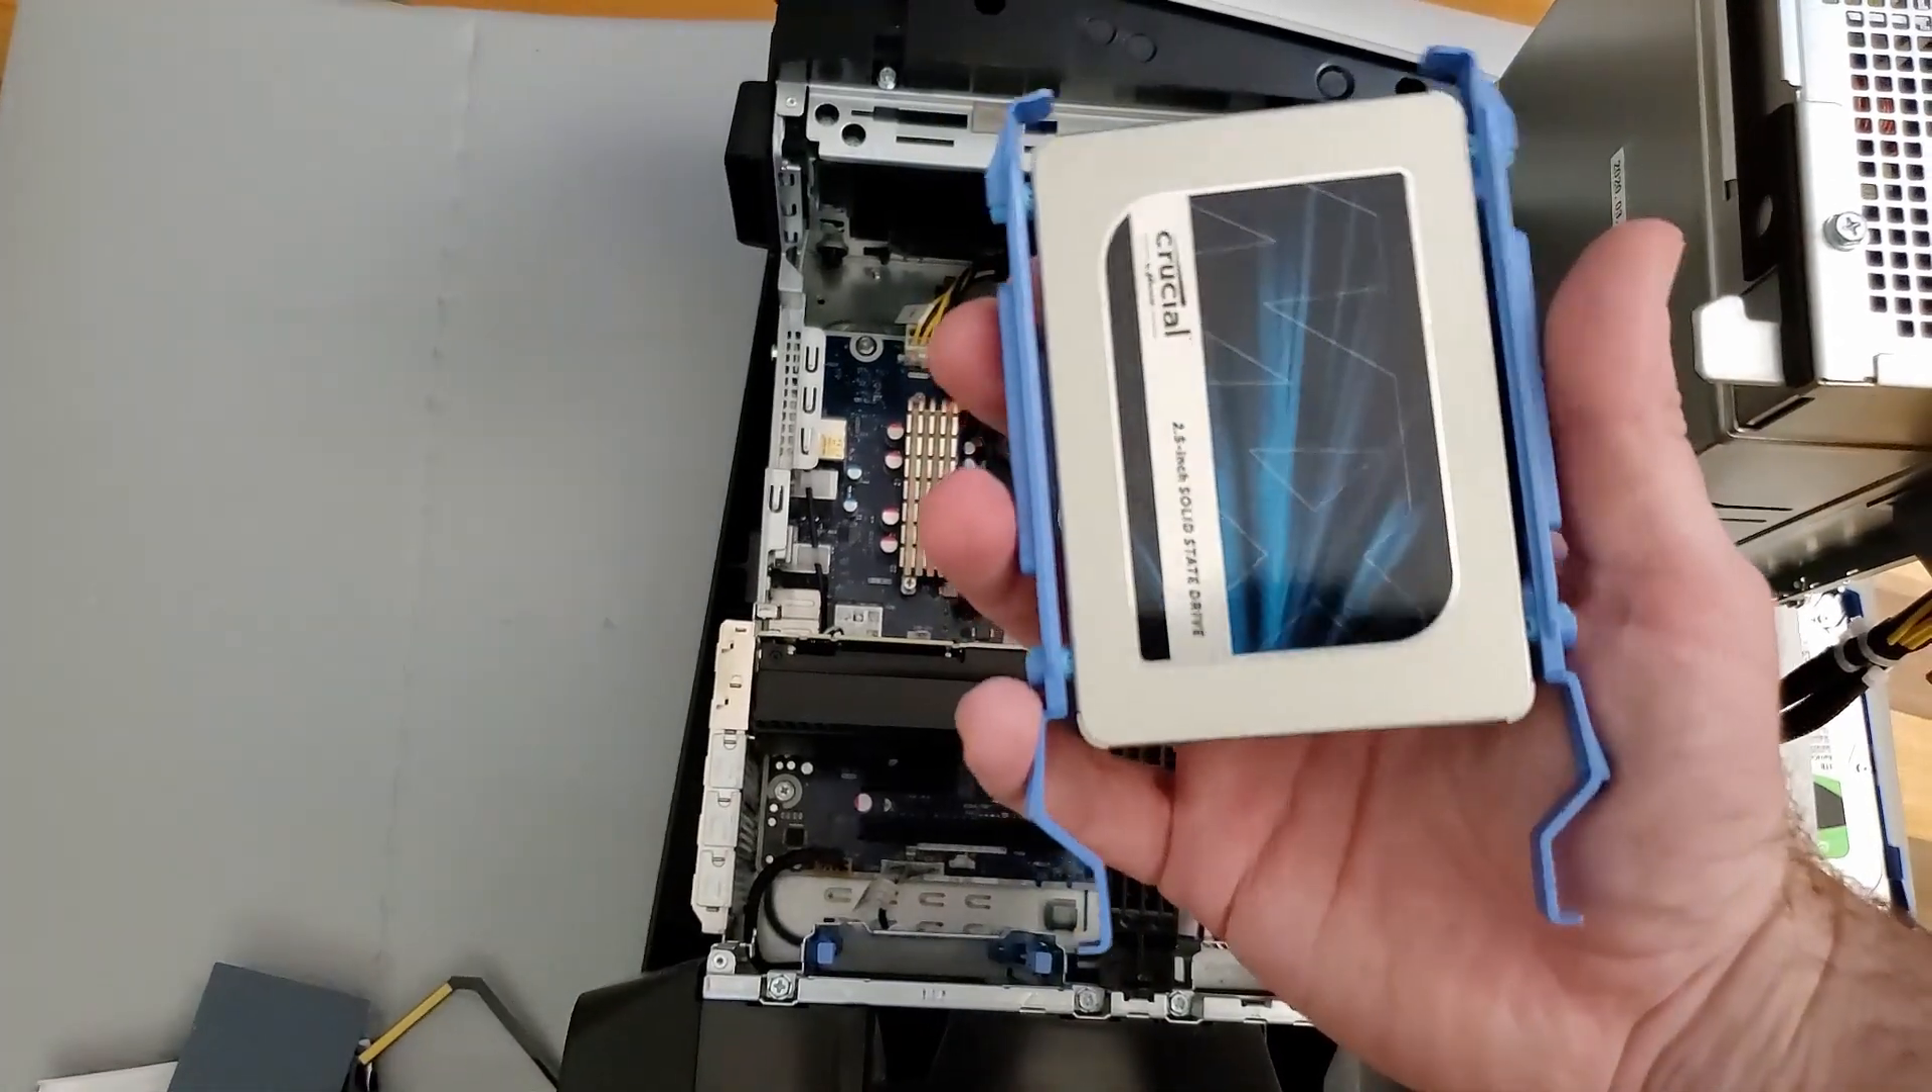And here we have our hard drive installed in the cage.